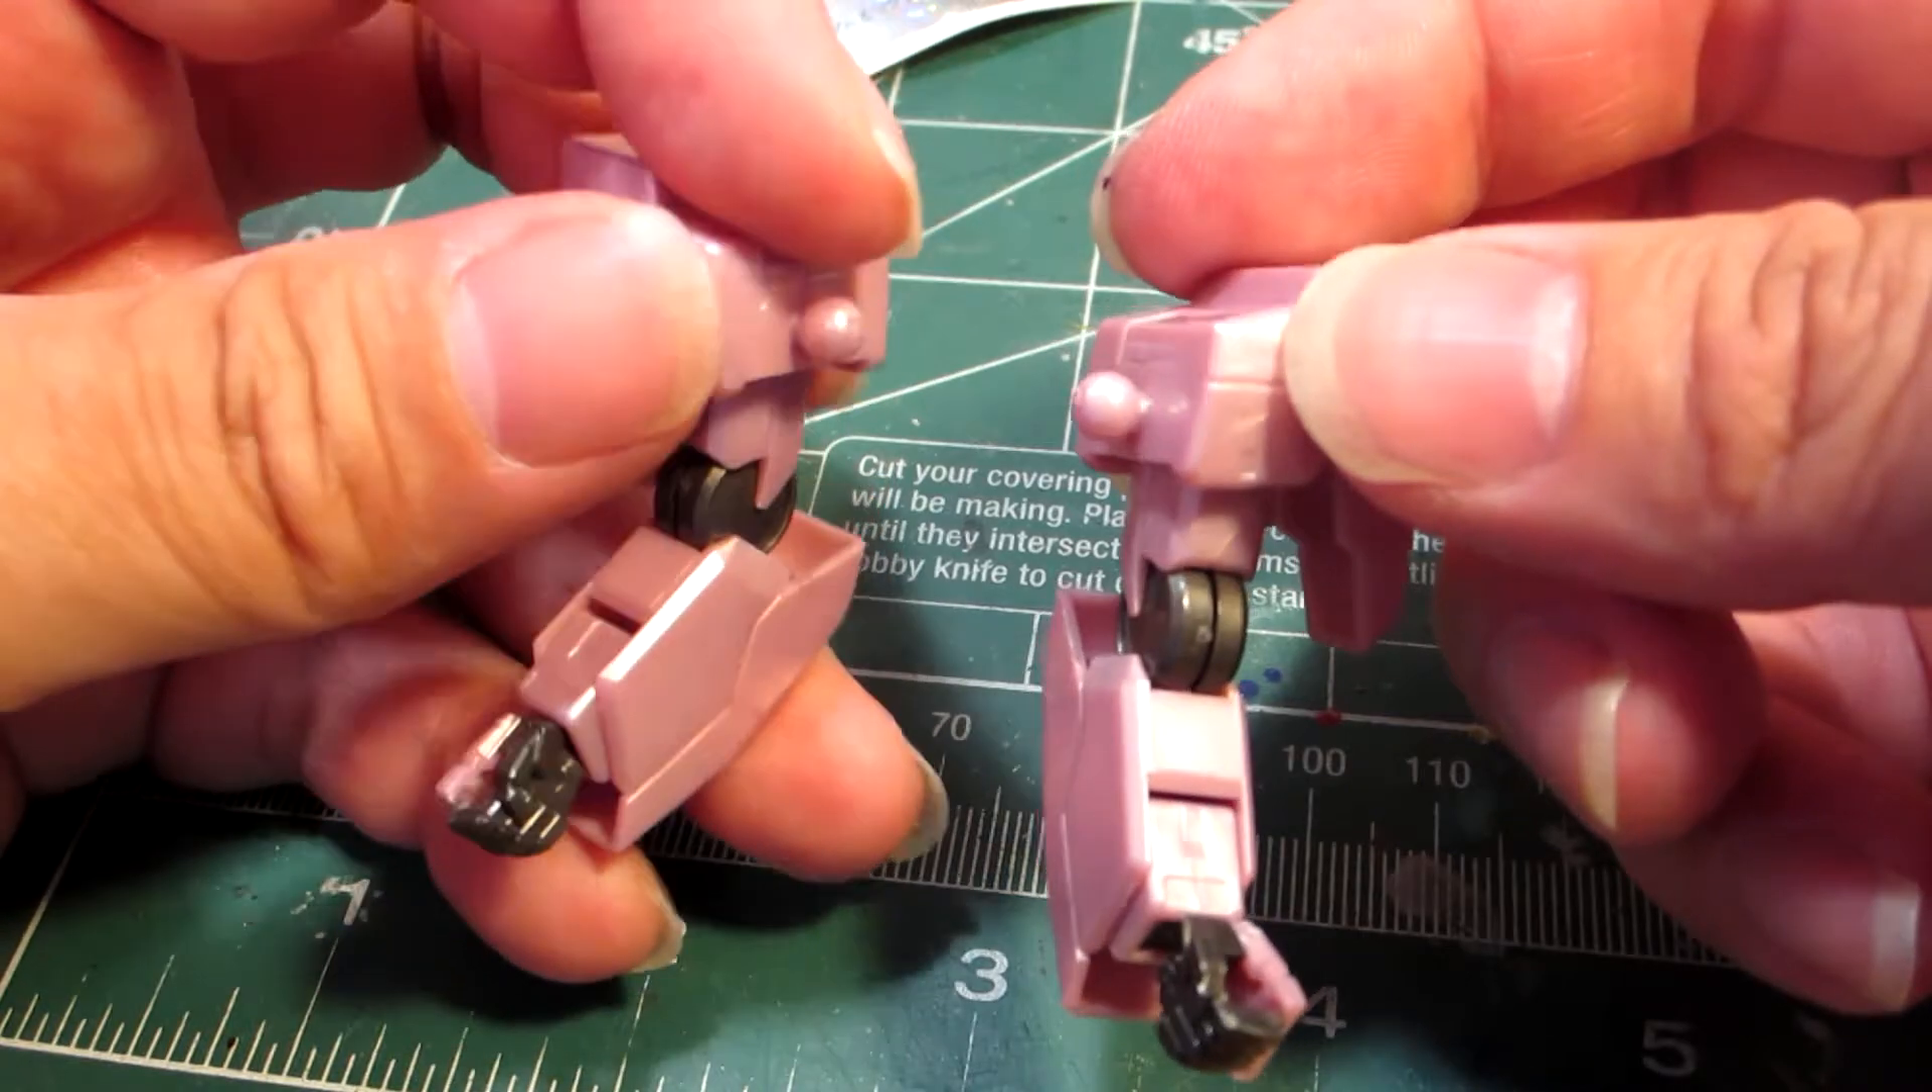The arms of the seraphim is now complete.